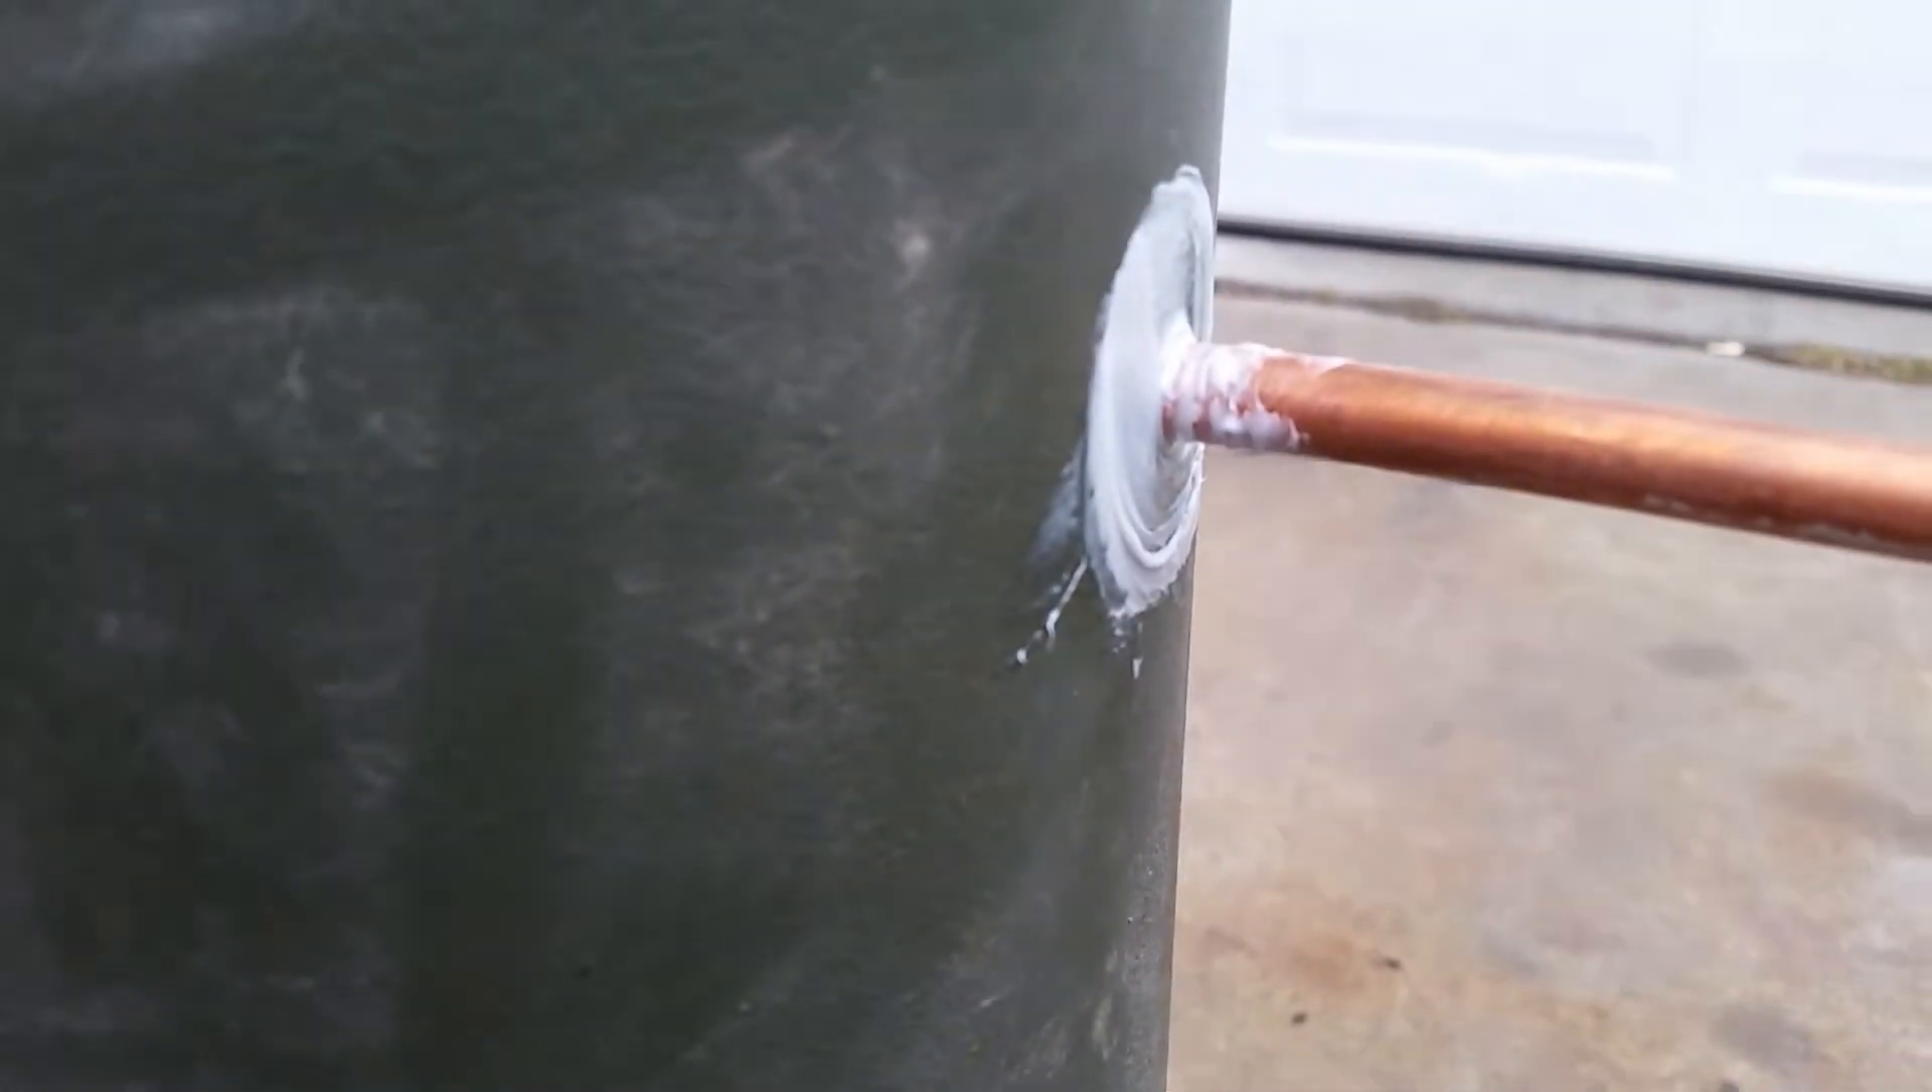Okay so now we've got the copper ran inside of the water container and we've got silicone around that to make that water tight.